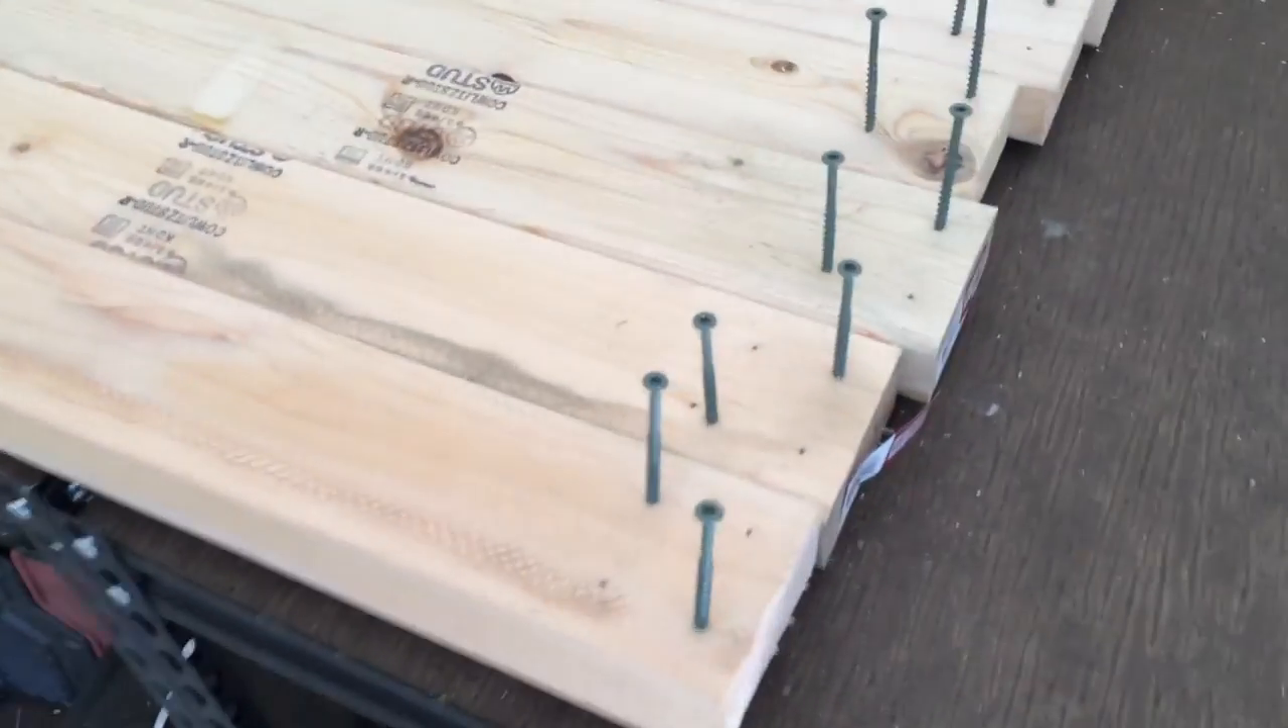Okay, we got all of the four foot lateral pieces with two screws set per board and so now we can get to piece the shell together and screw it together.